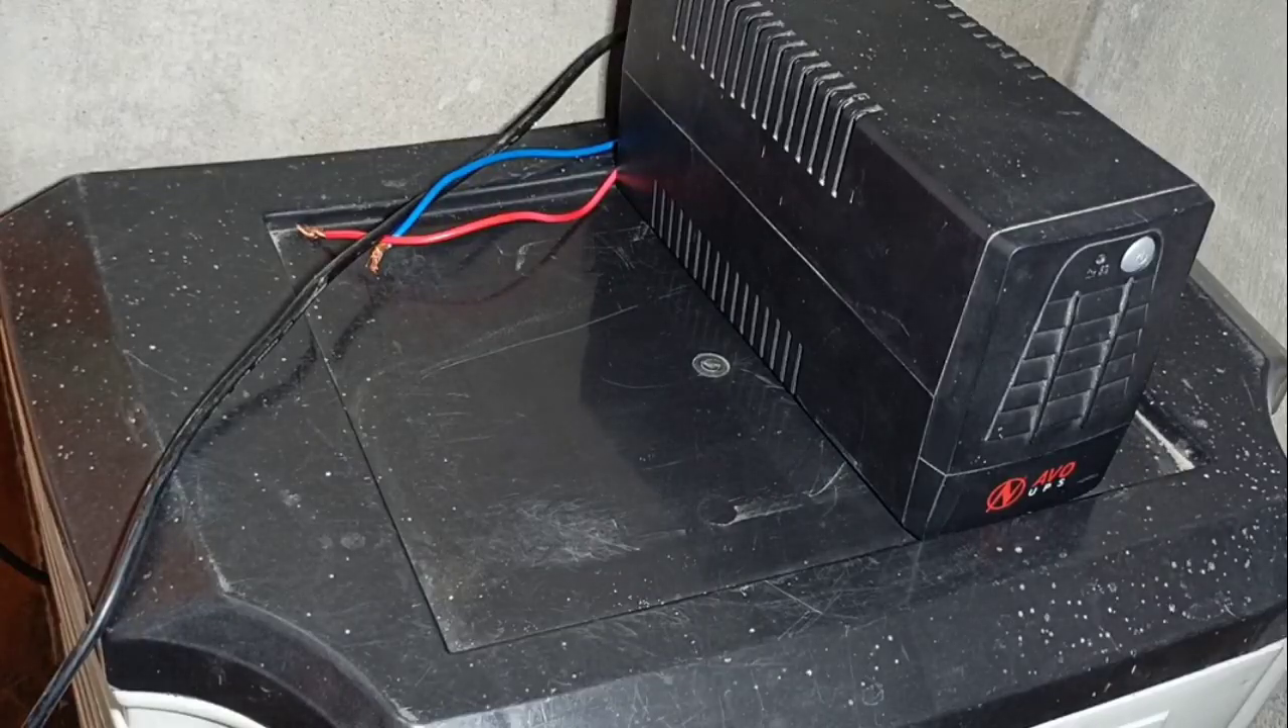यहाँ पर मैंने बेट्री को कनेक्ट नहीं किया यह बेट्री का वायर है।